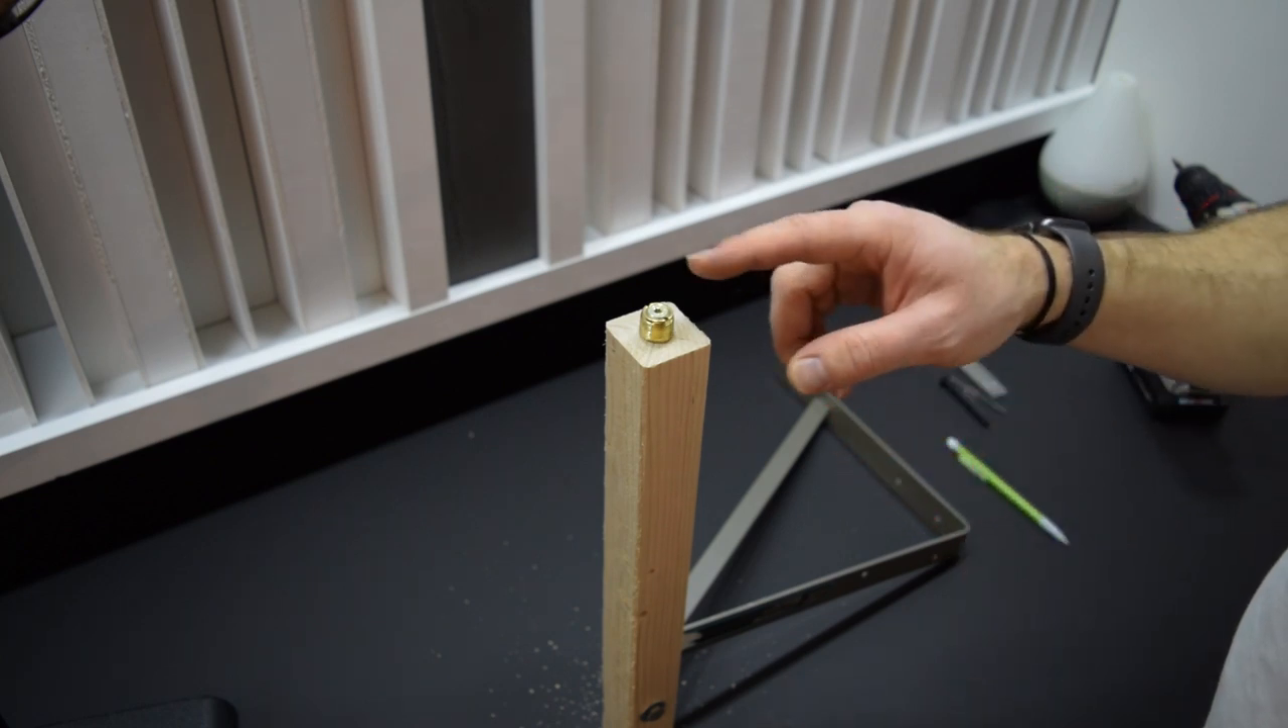Now we've mounted our adapter to this piece of wood.